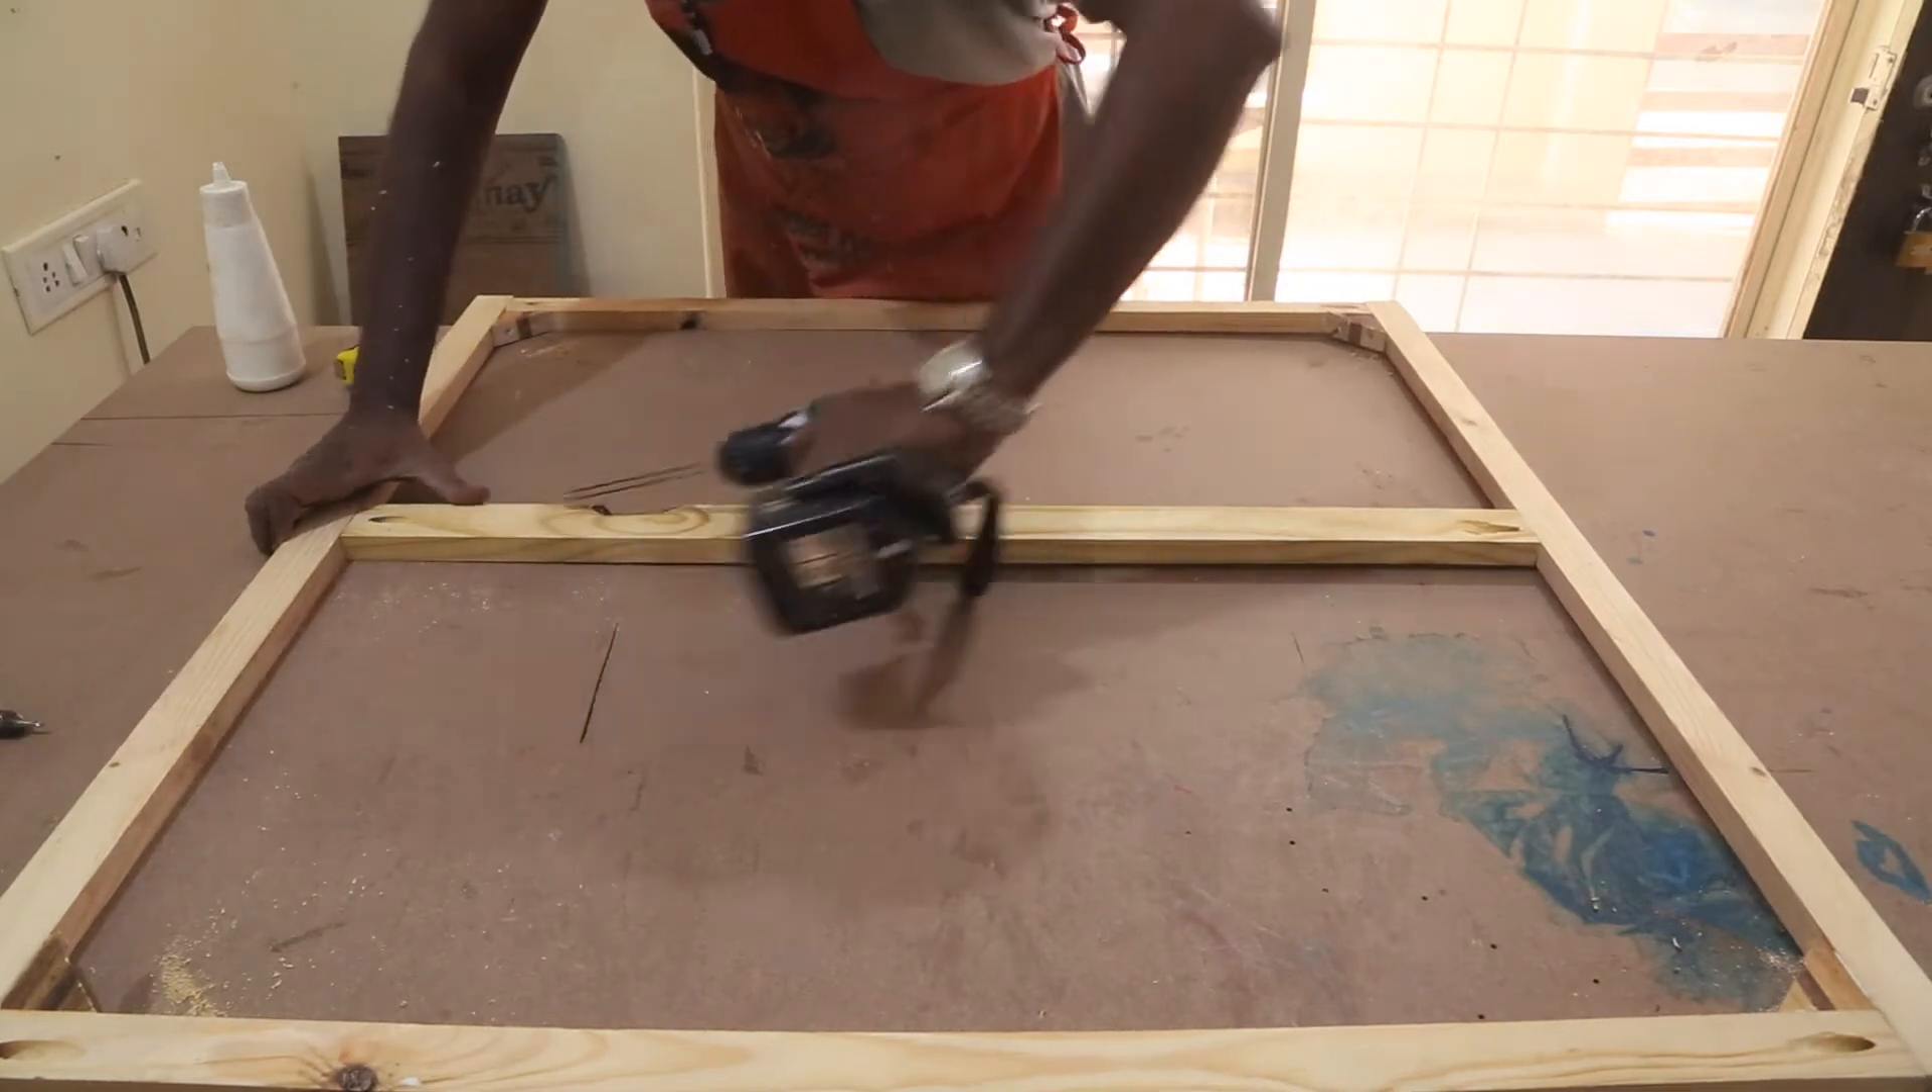A 2 inch wider piece was added in the middle to give some cross support.